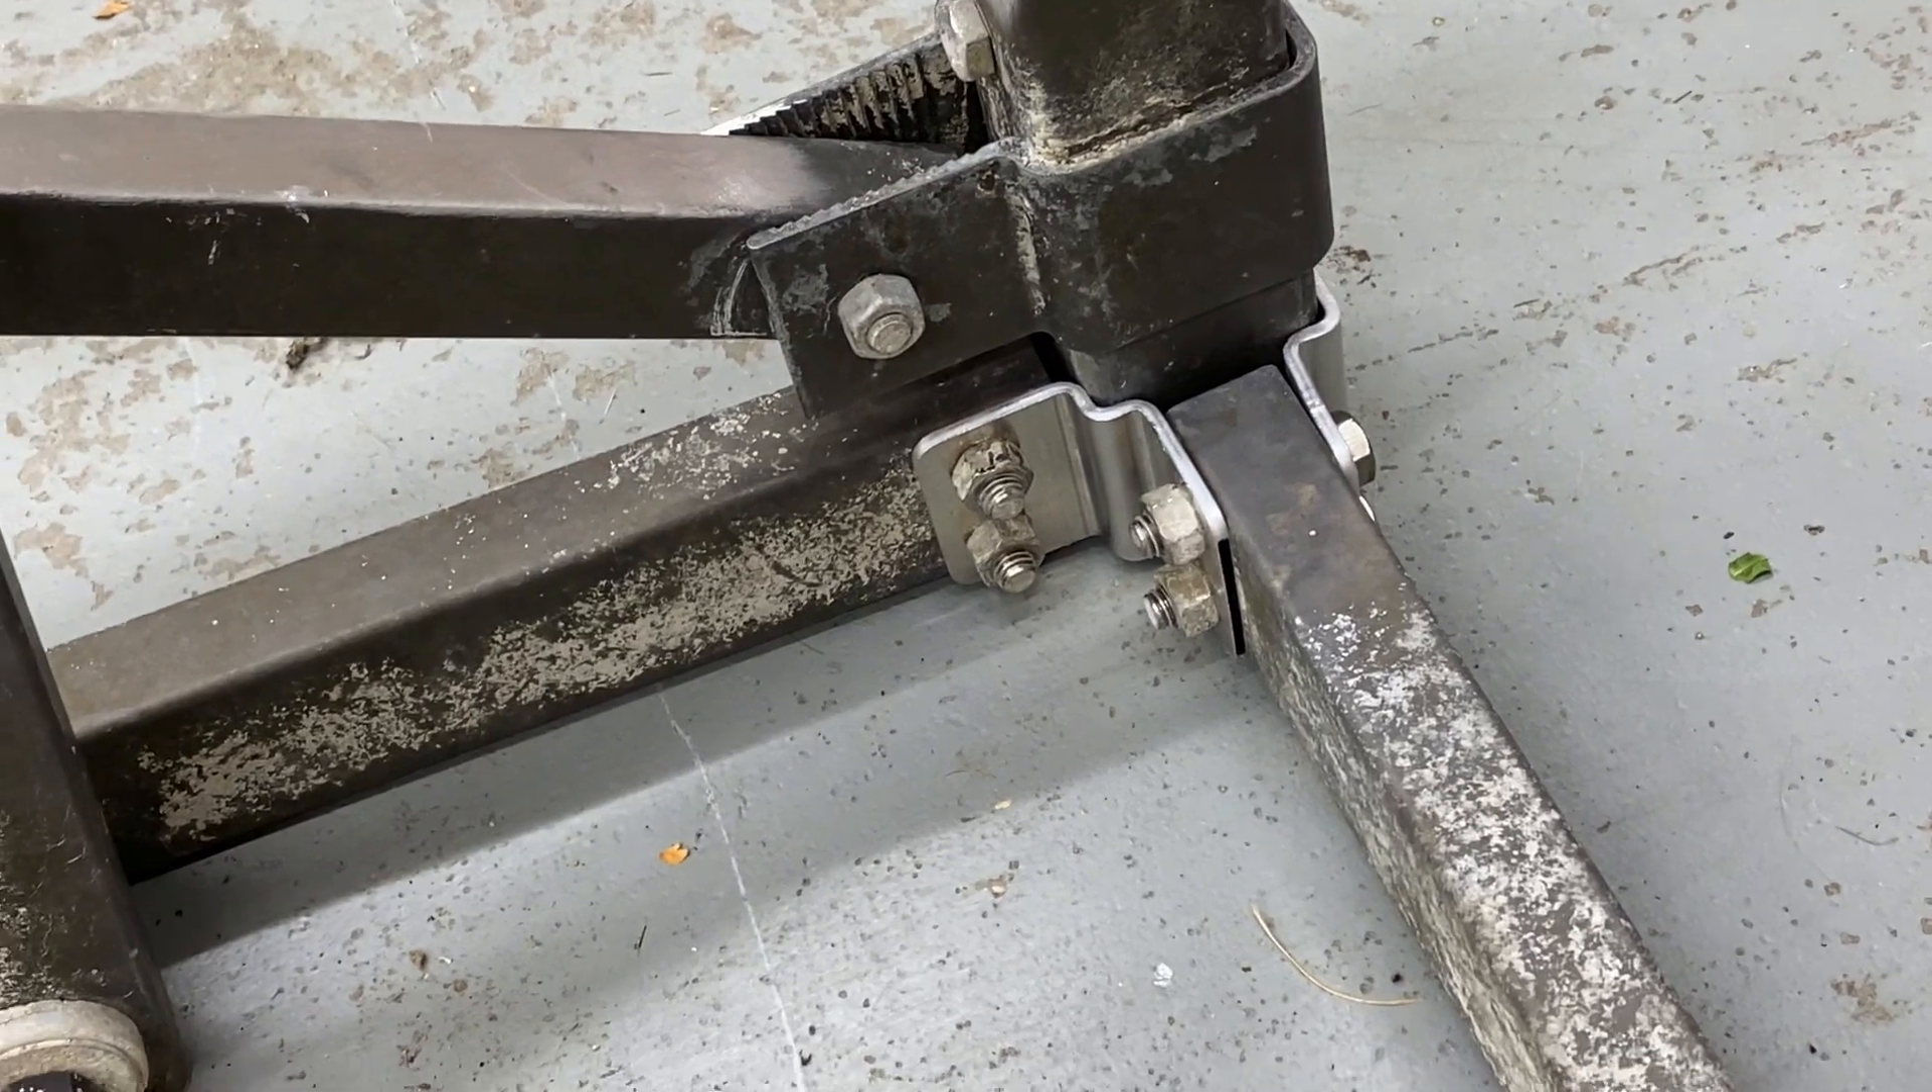All right, there you can see the larger bracket is installed on the outside and everything fits up just fine.